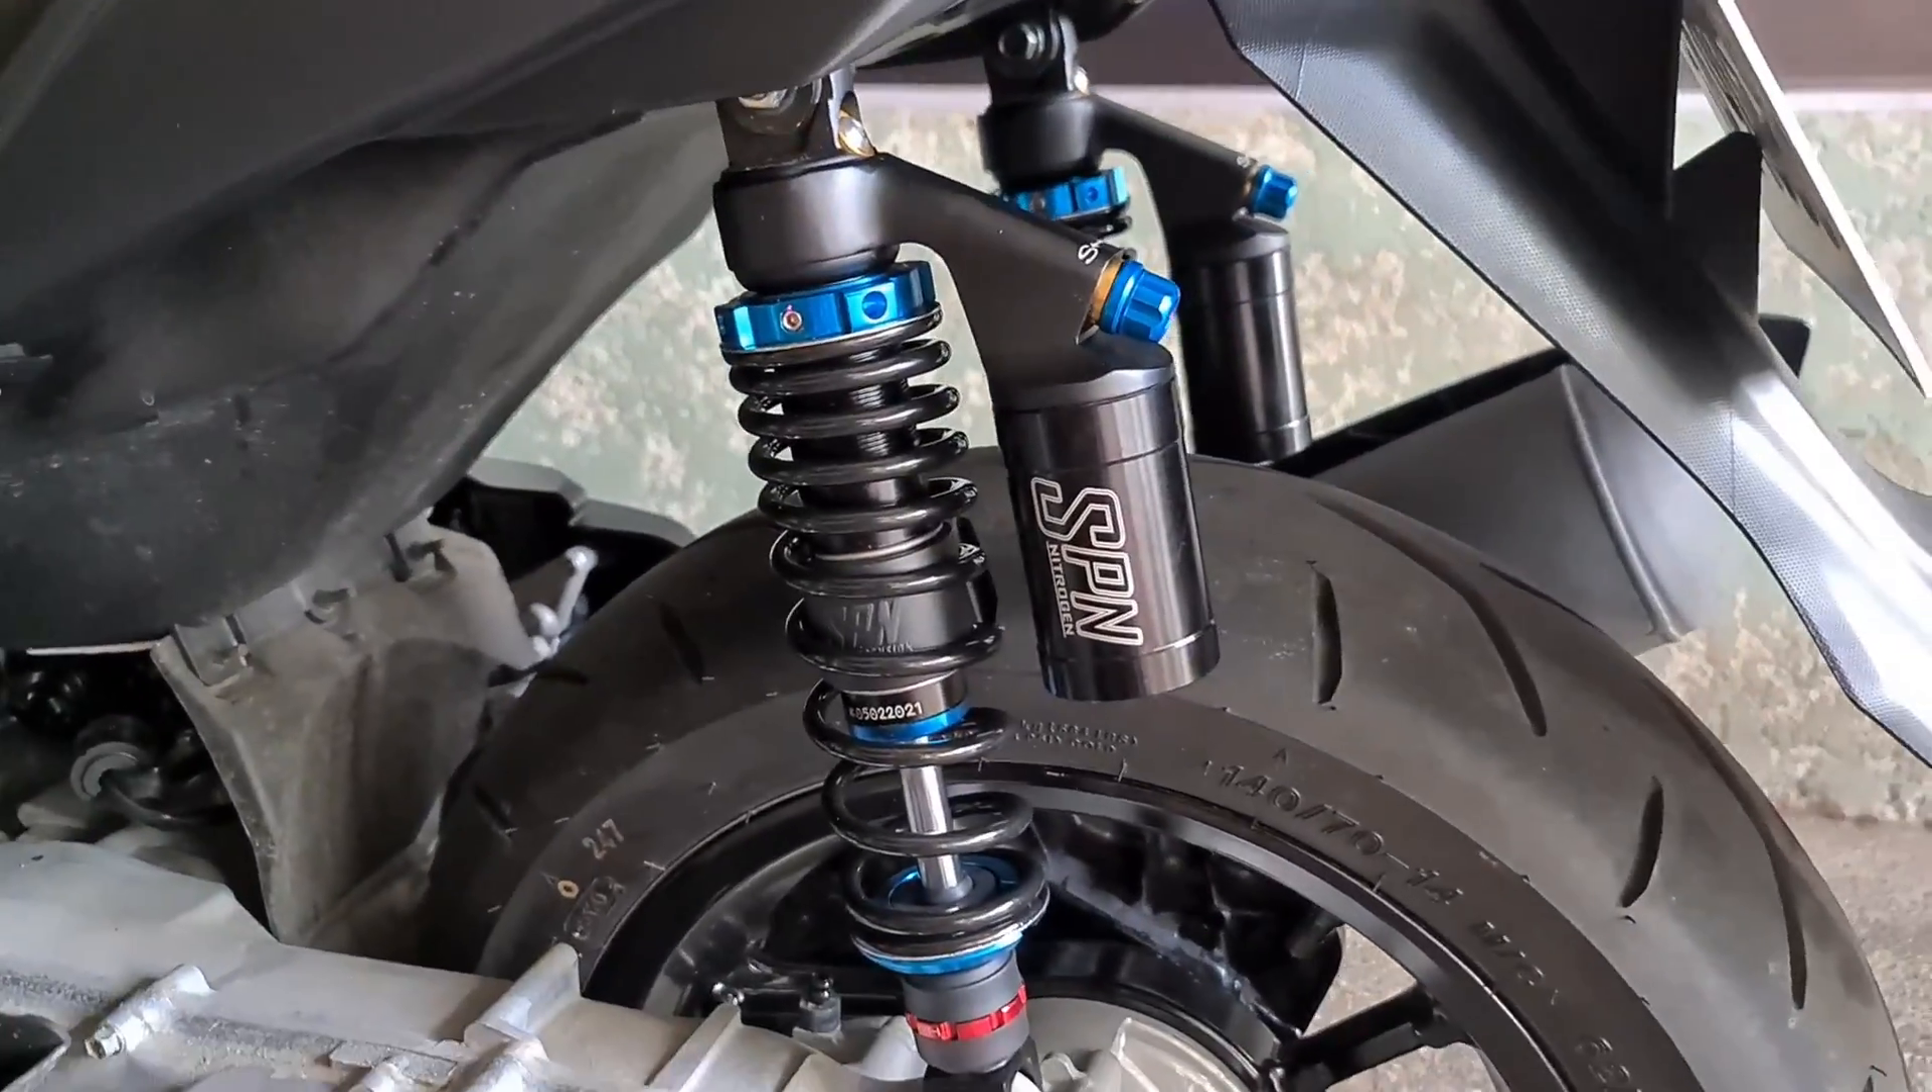Okay, so, na-install na yung SPN. Then, tuning na tayo.